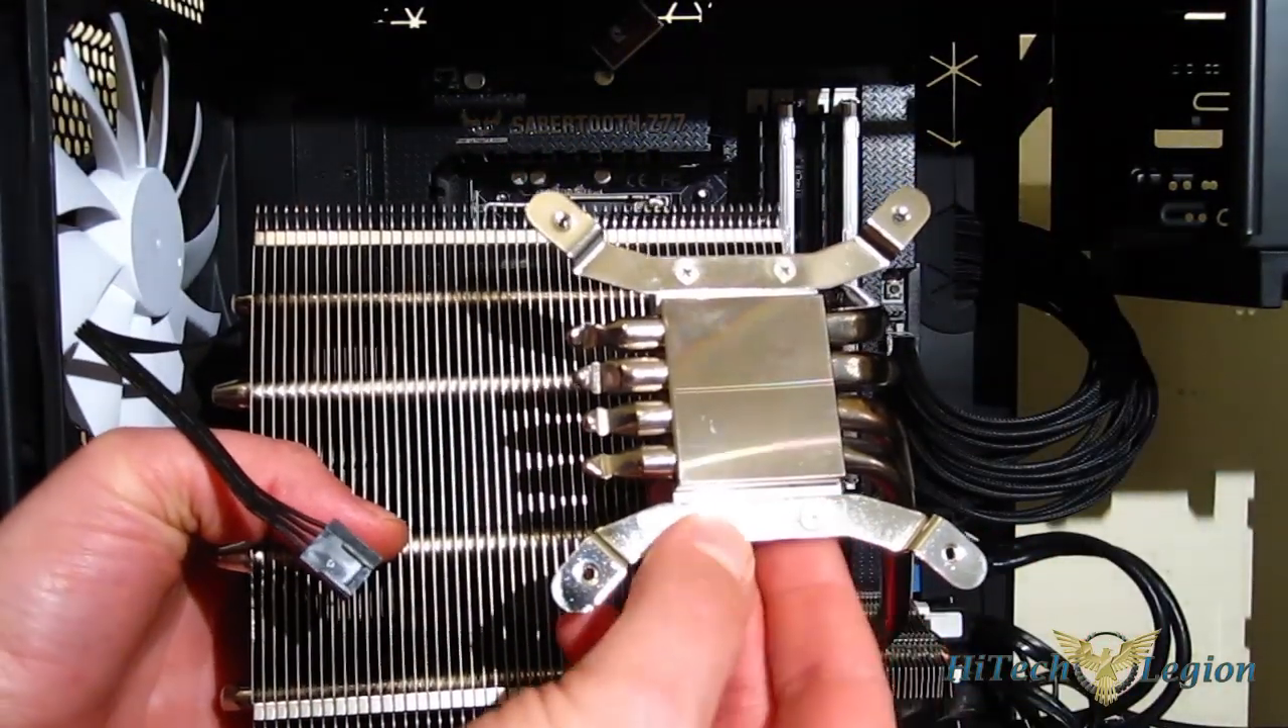I have affixed the mounts onto the cooling block itself, the contact block.